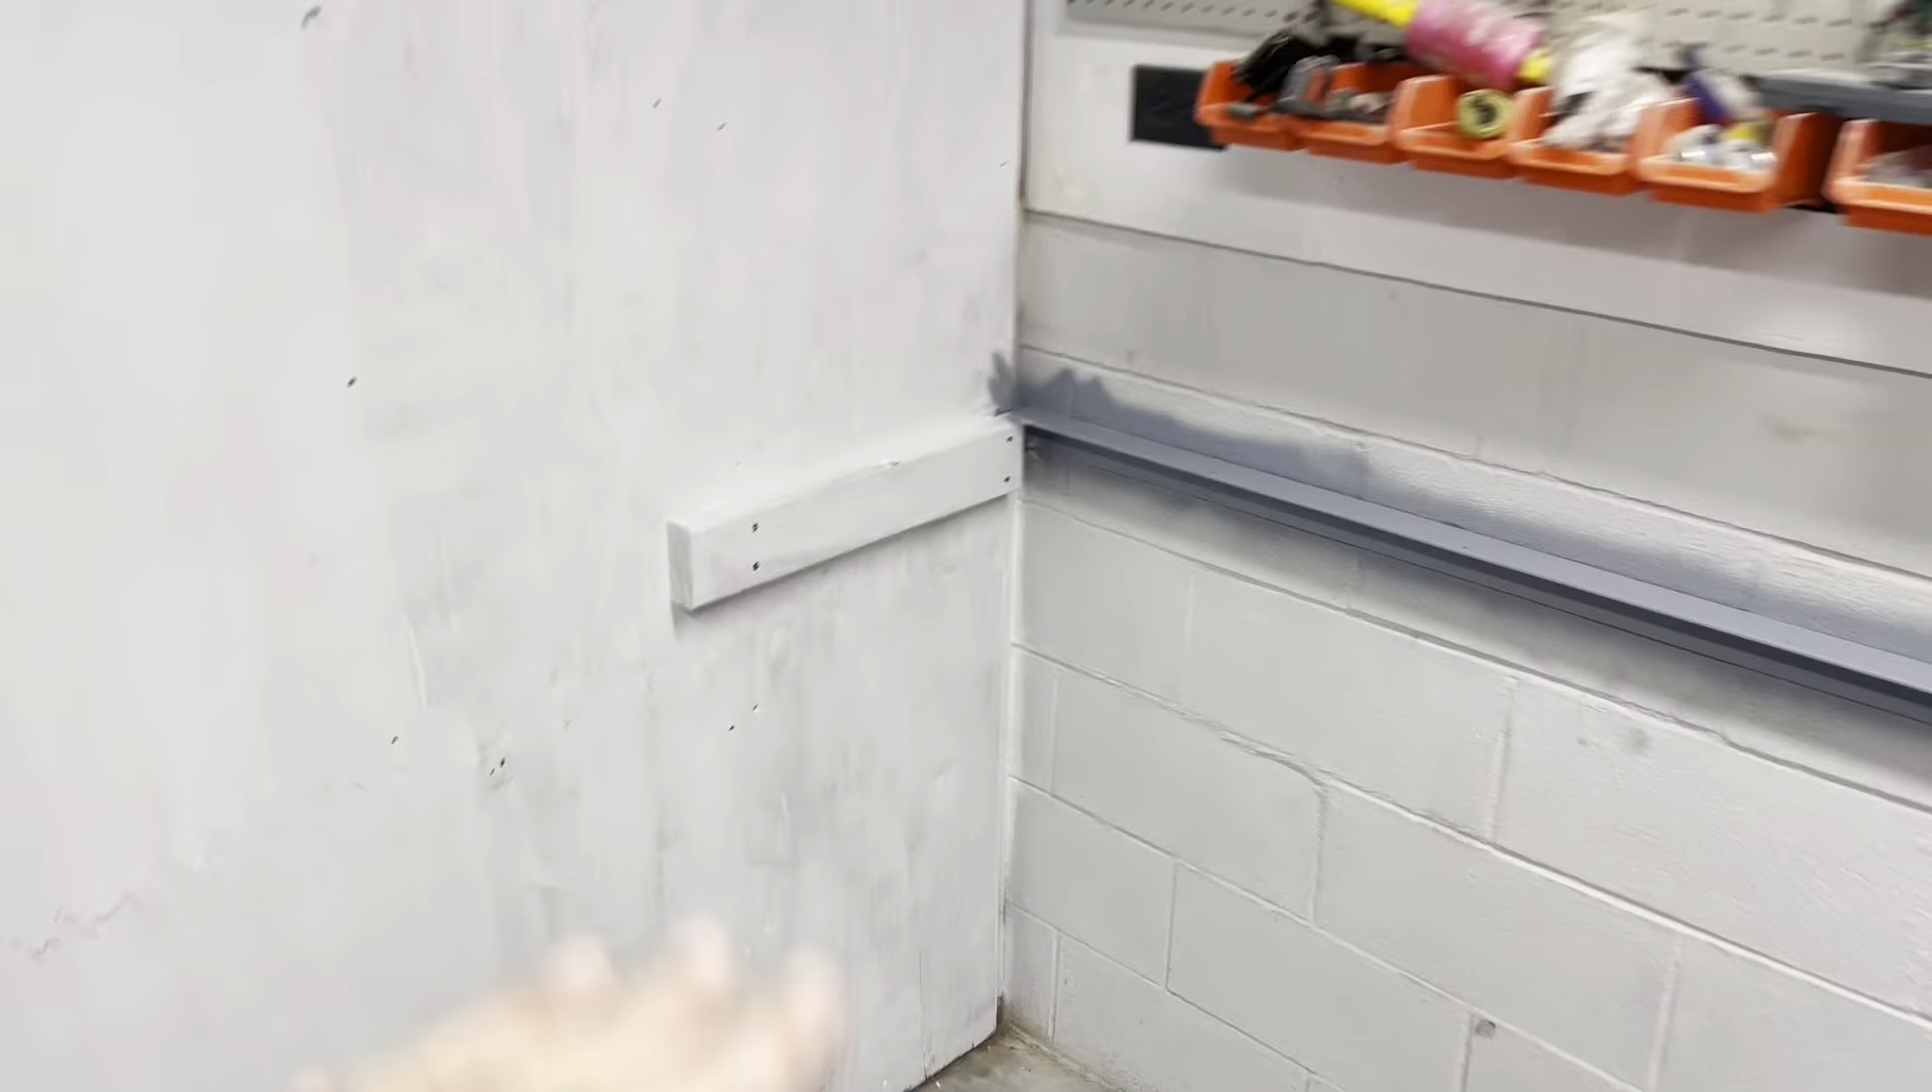I added in my 2x4 support there.